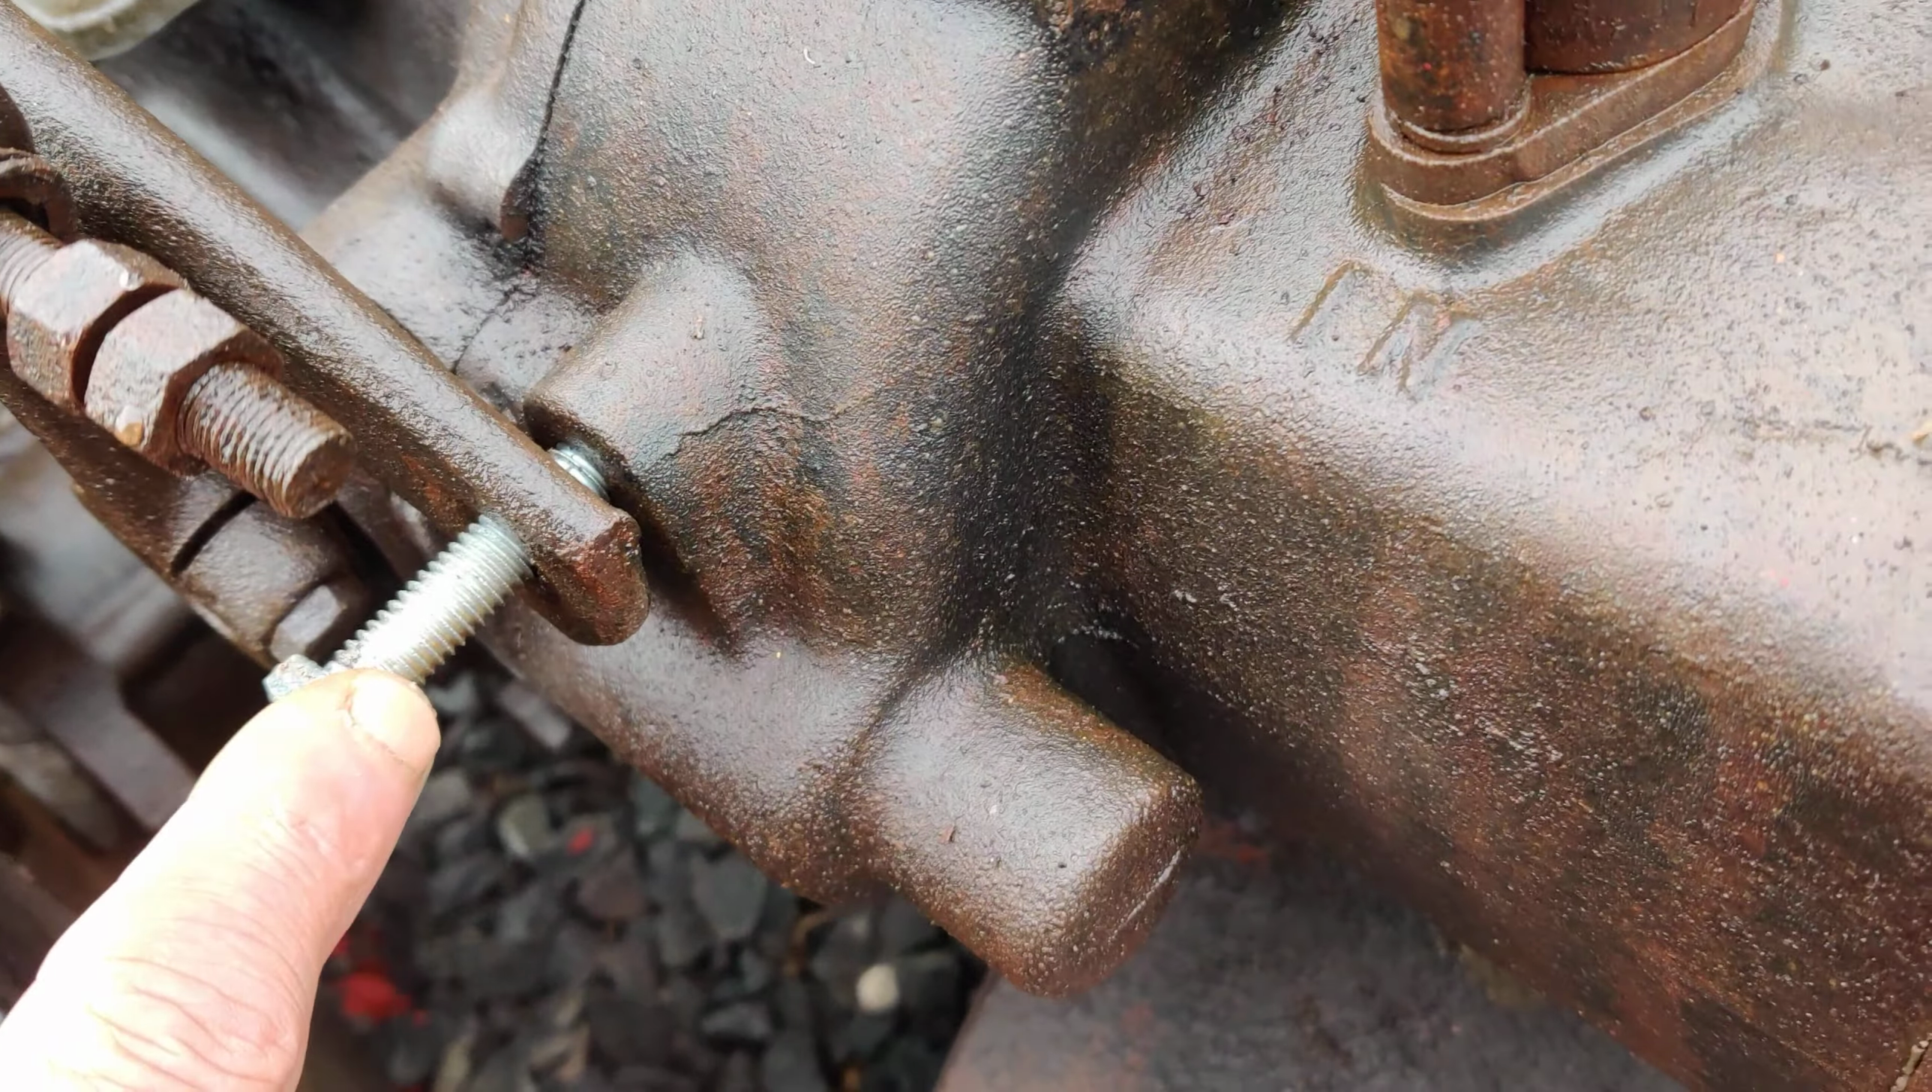I just stuck these bolts in here temporarily so I can you know brace the handlebar.